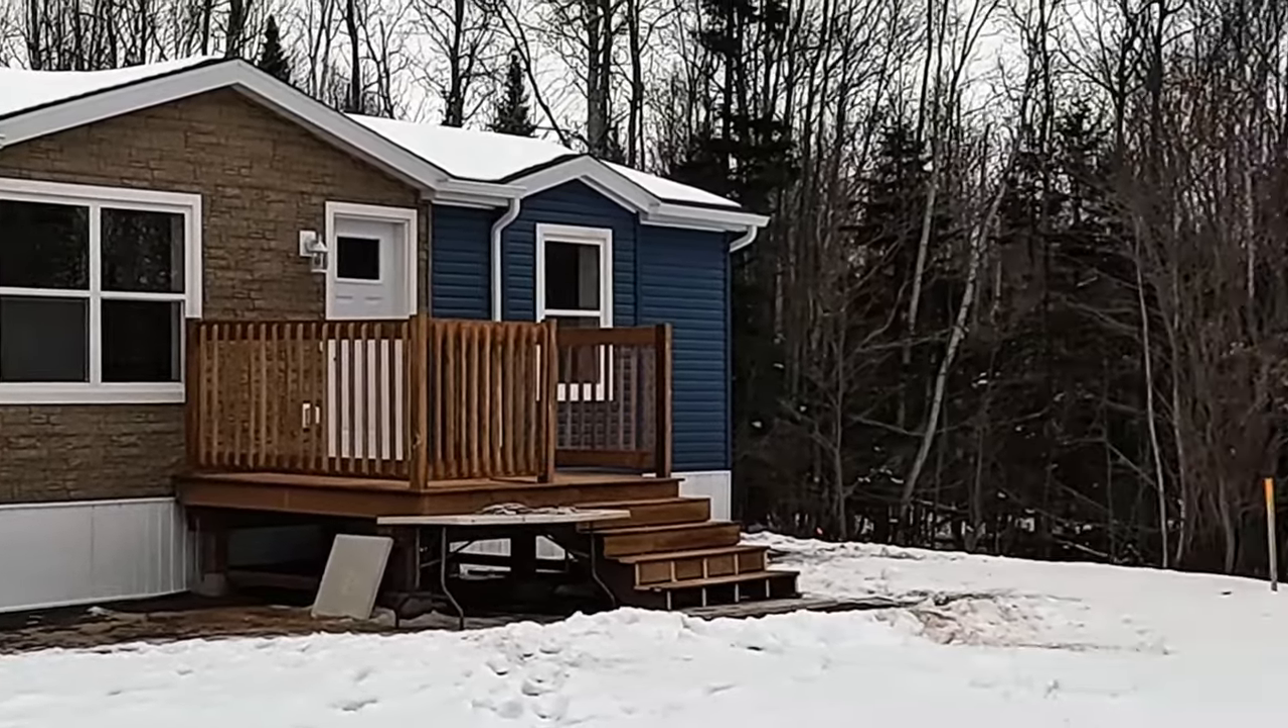I got the deck all finished.